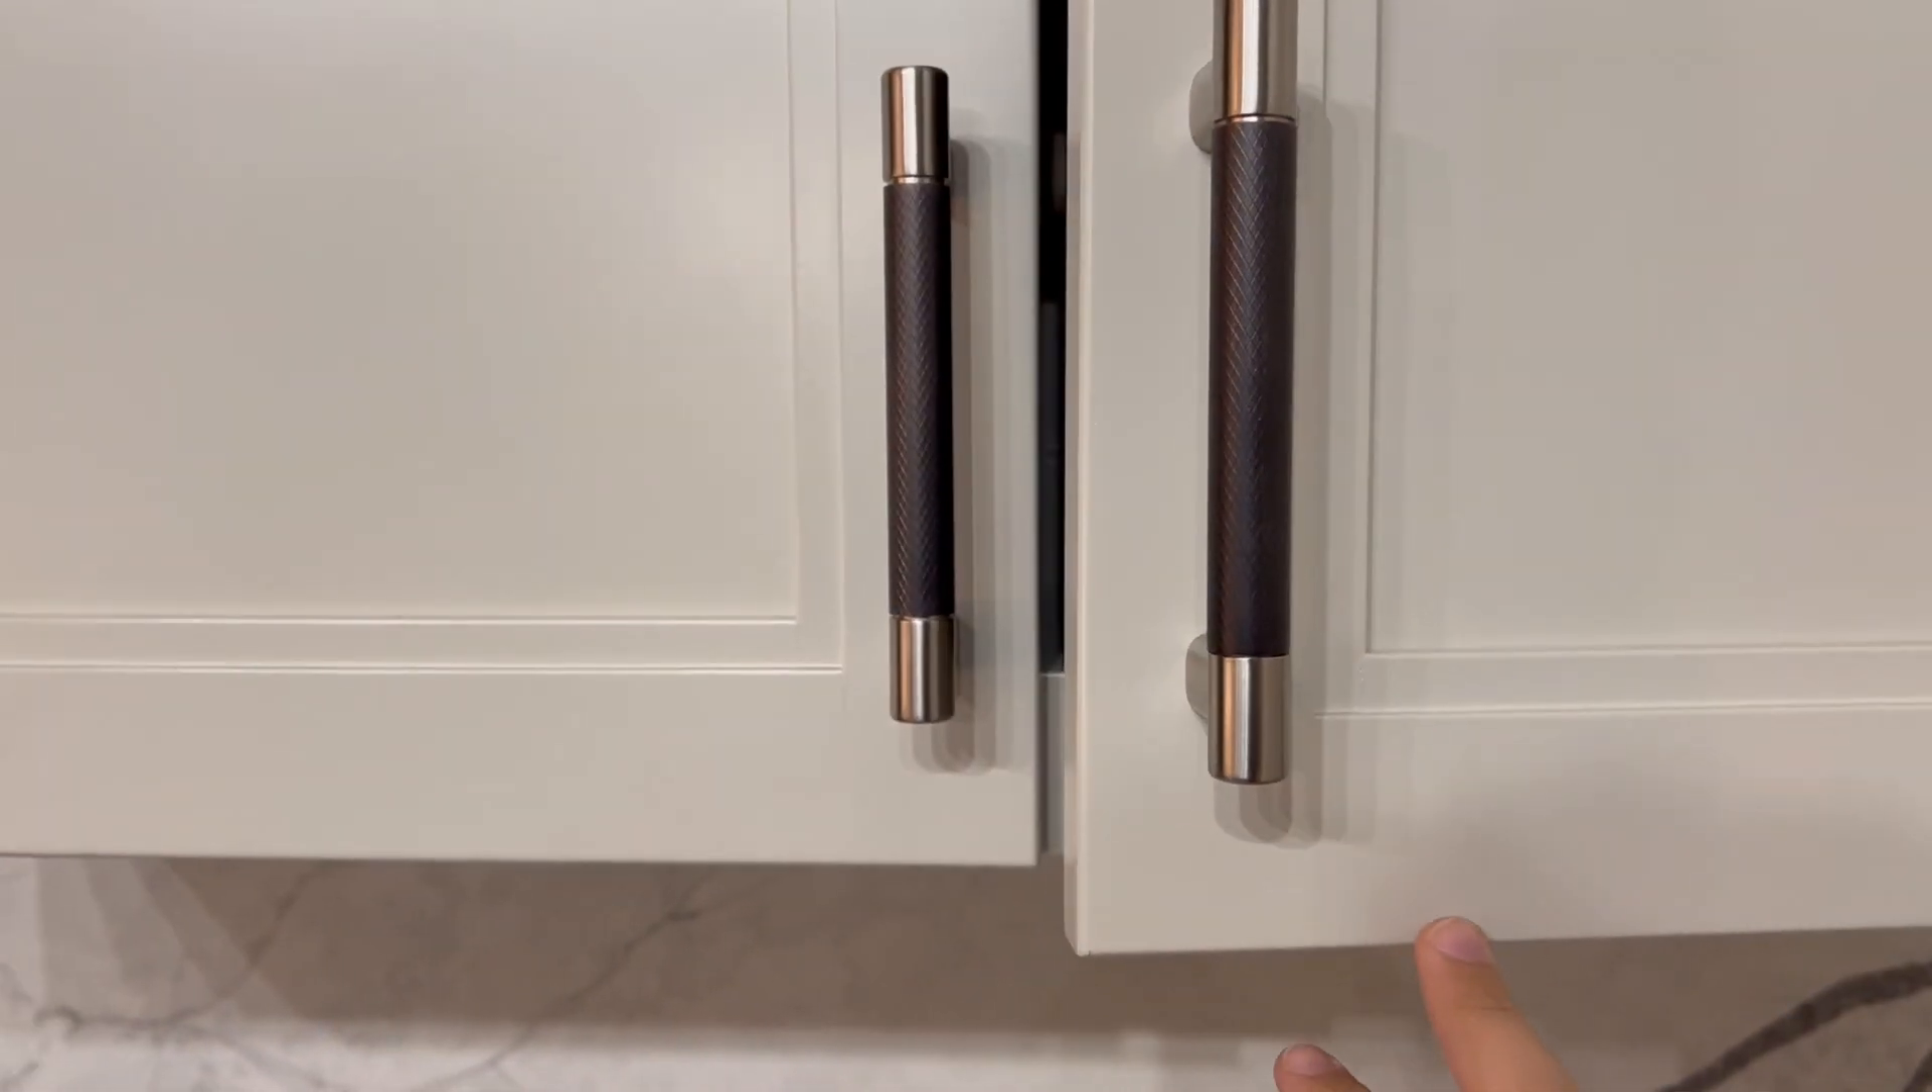So this door, as you can see, is not fully closing.